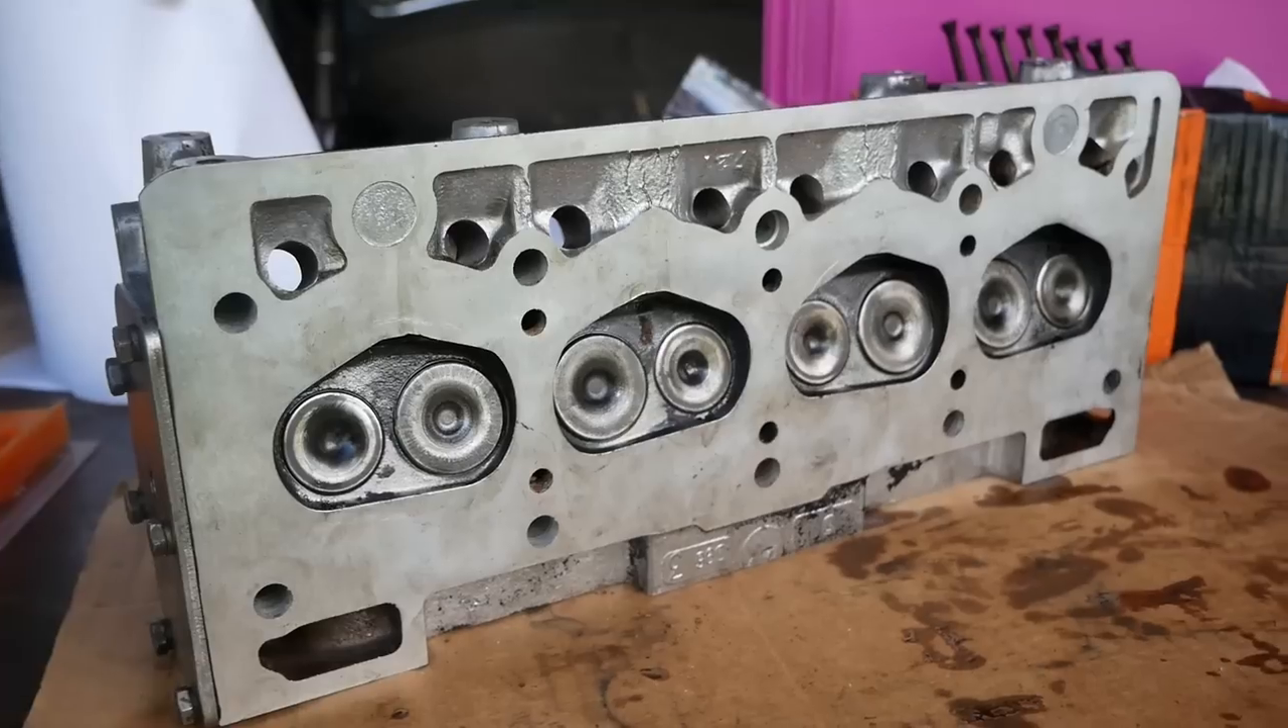Les soupapes sont du coup remontées.